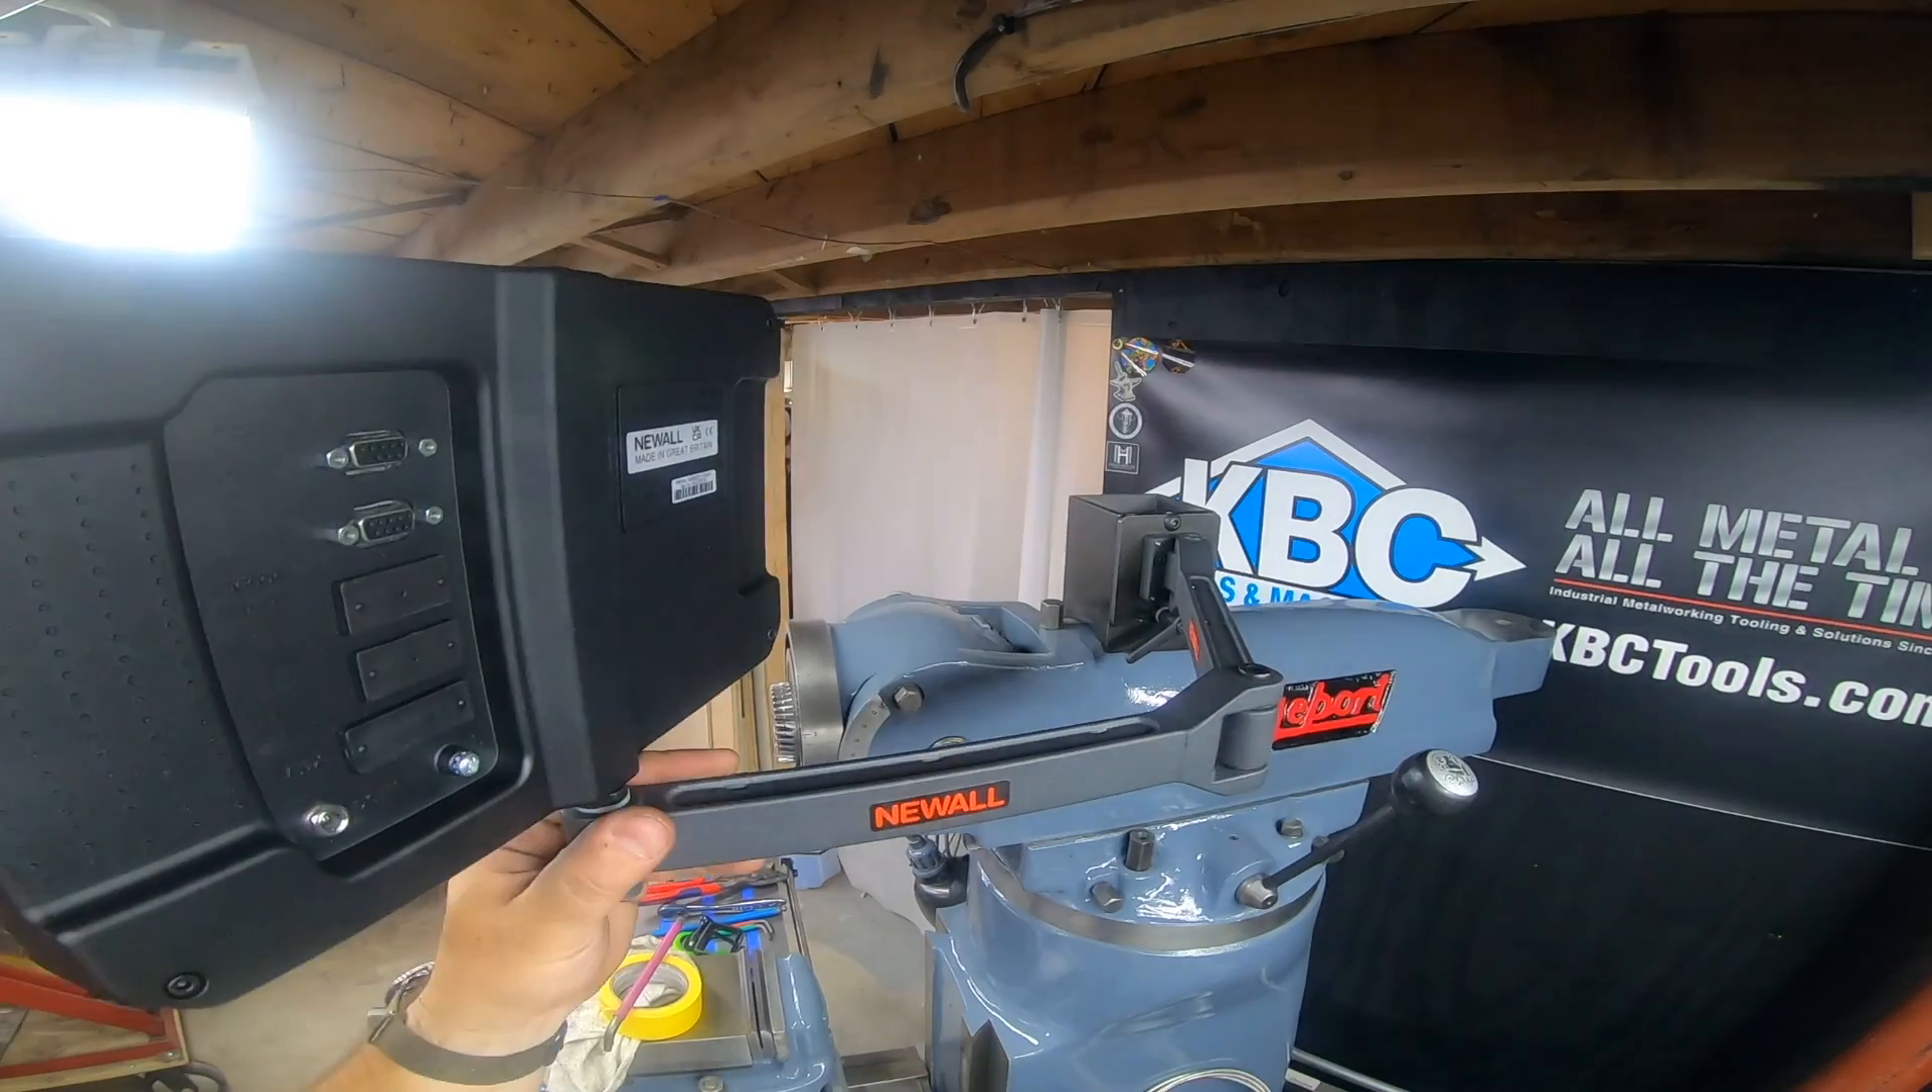All right, so I've got the computer mounted to the arm.